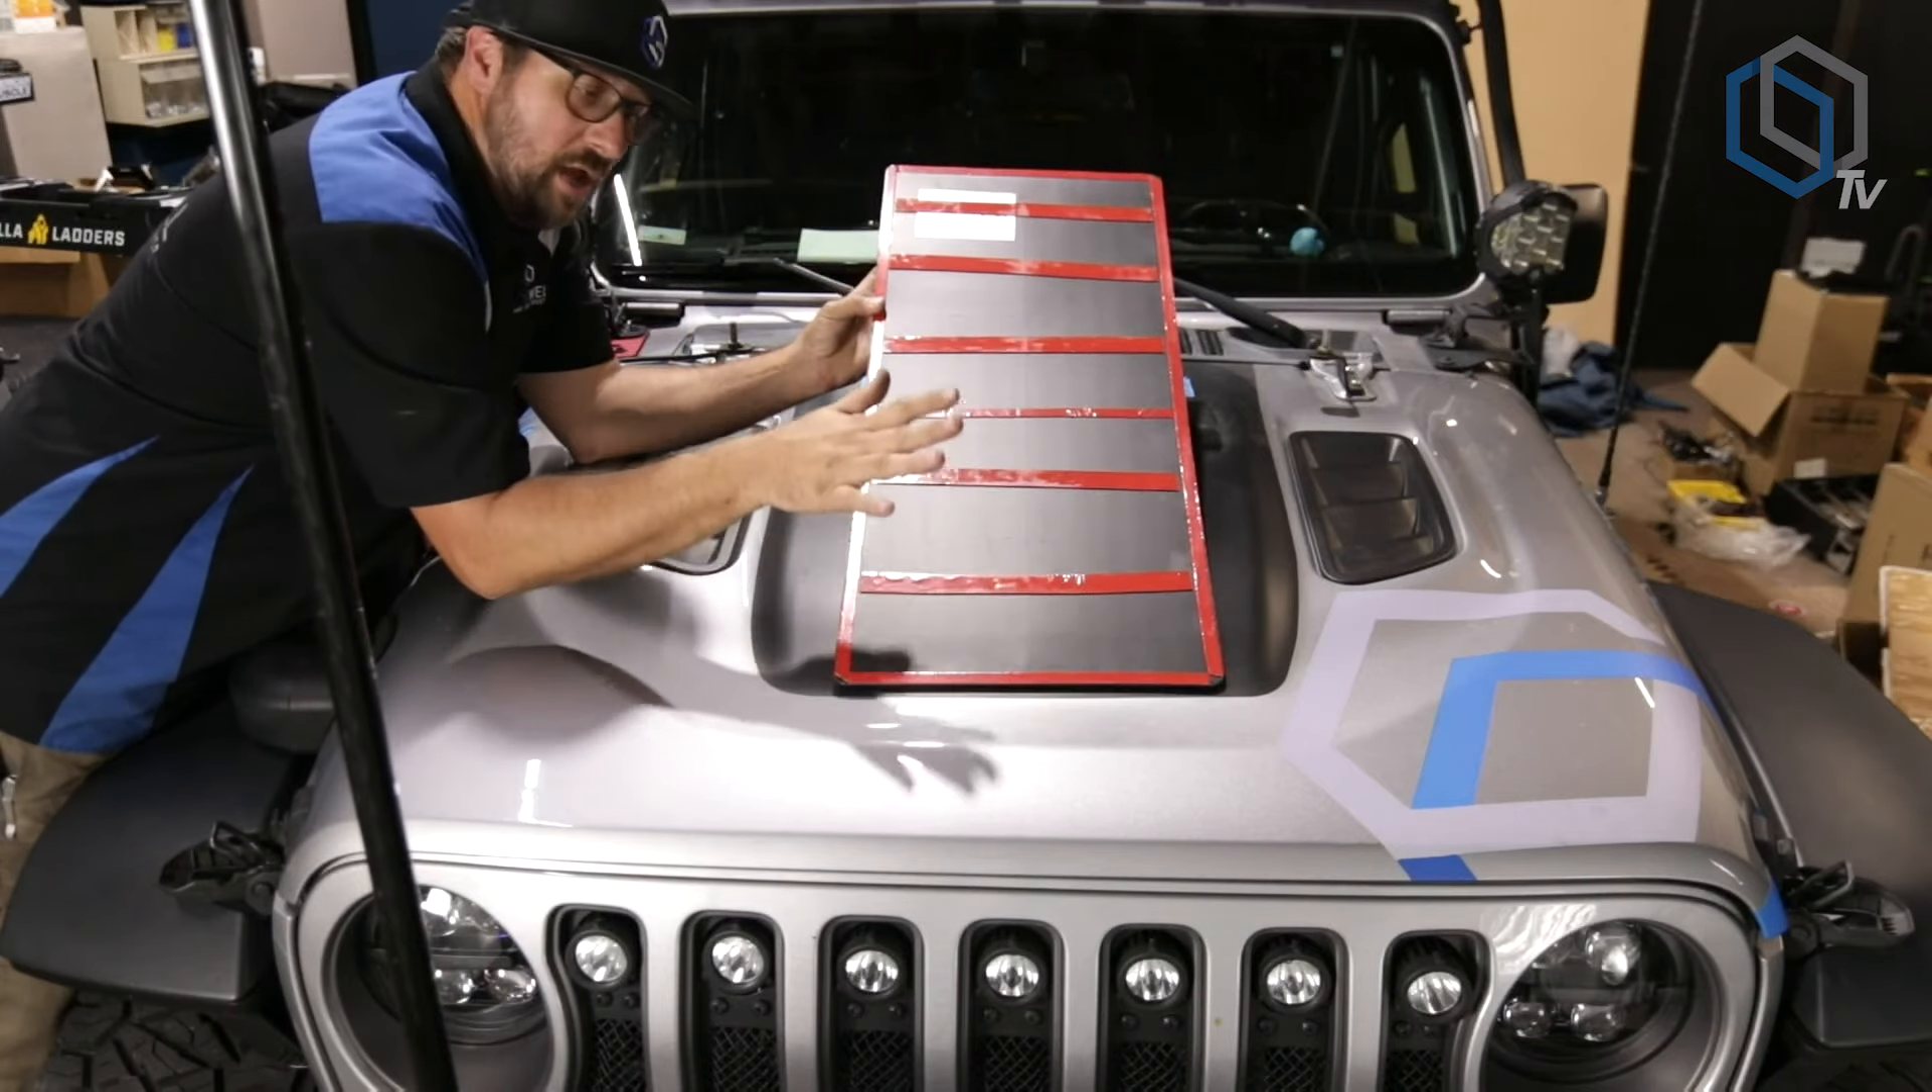You can see there's the back of the panel i already got some double stick tape put on here.